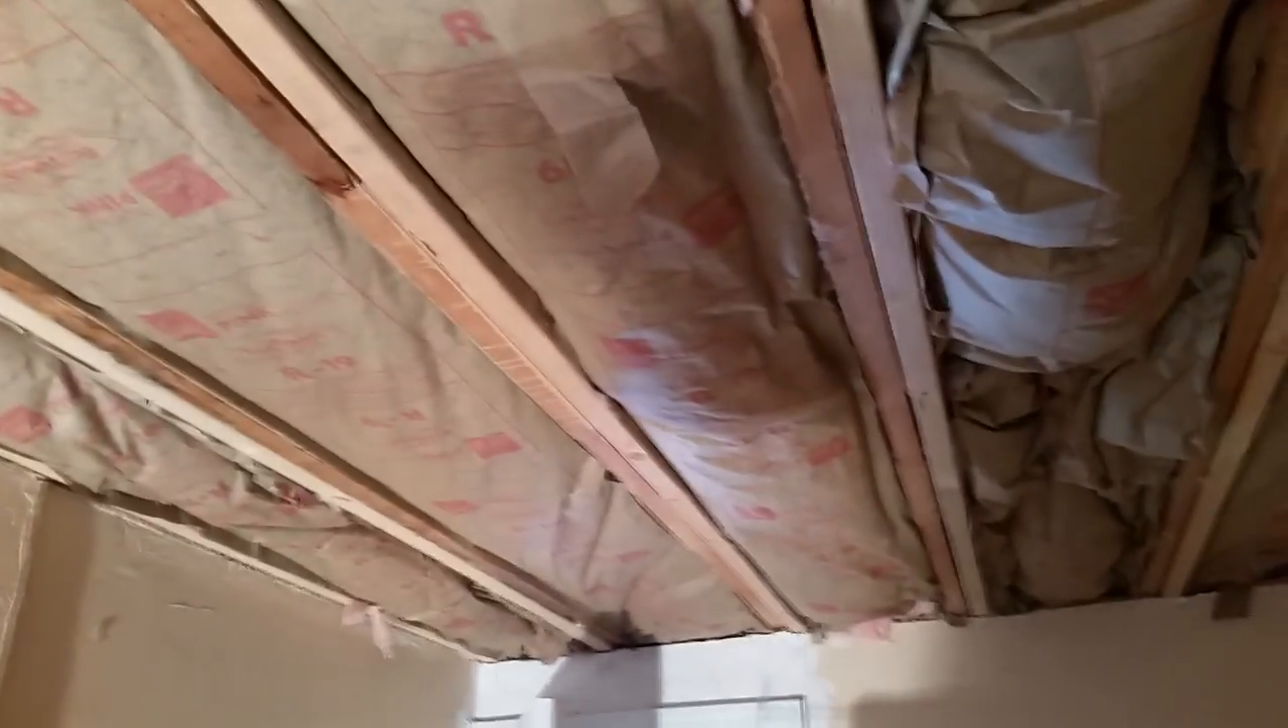I've gone ahead and put my insulation up here Between the joists.